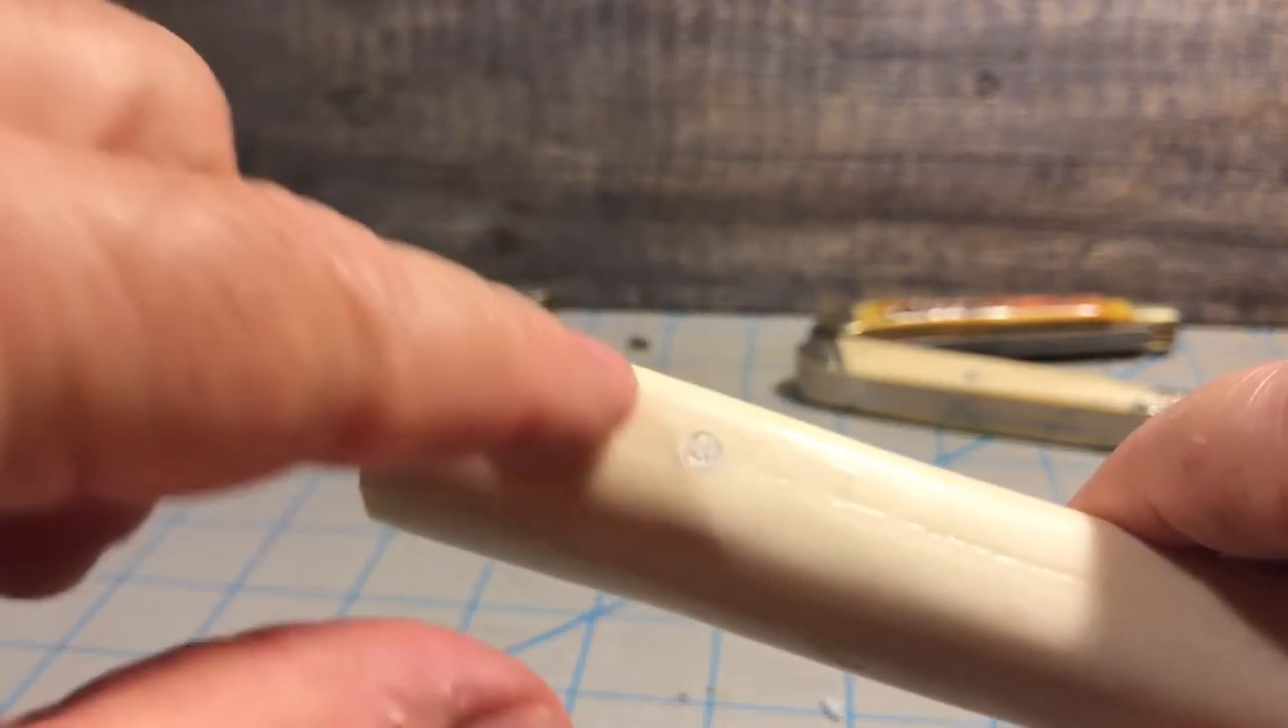I've got the pin in place.